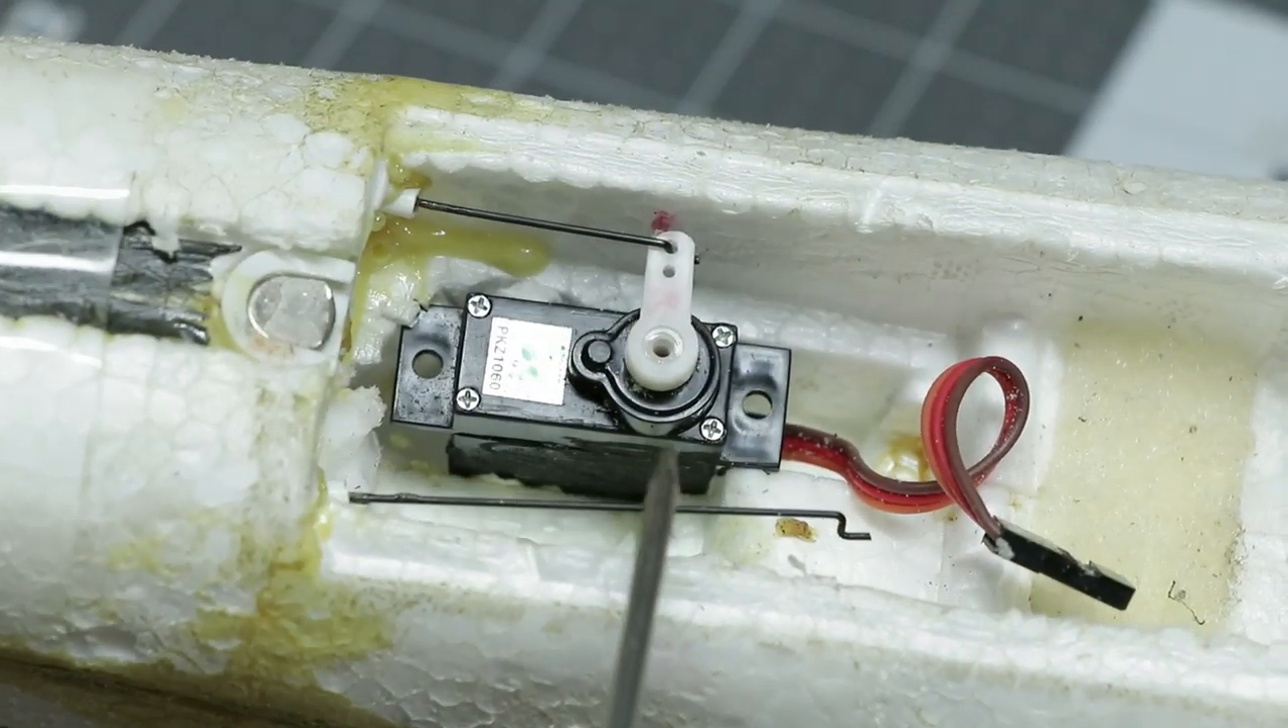Now you can see the servo roughed into a new hole here just took a little bit of foam out in the back here.